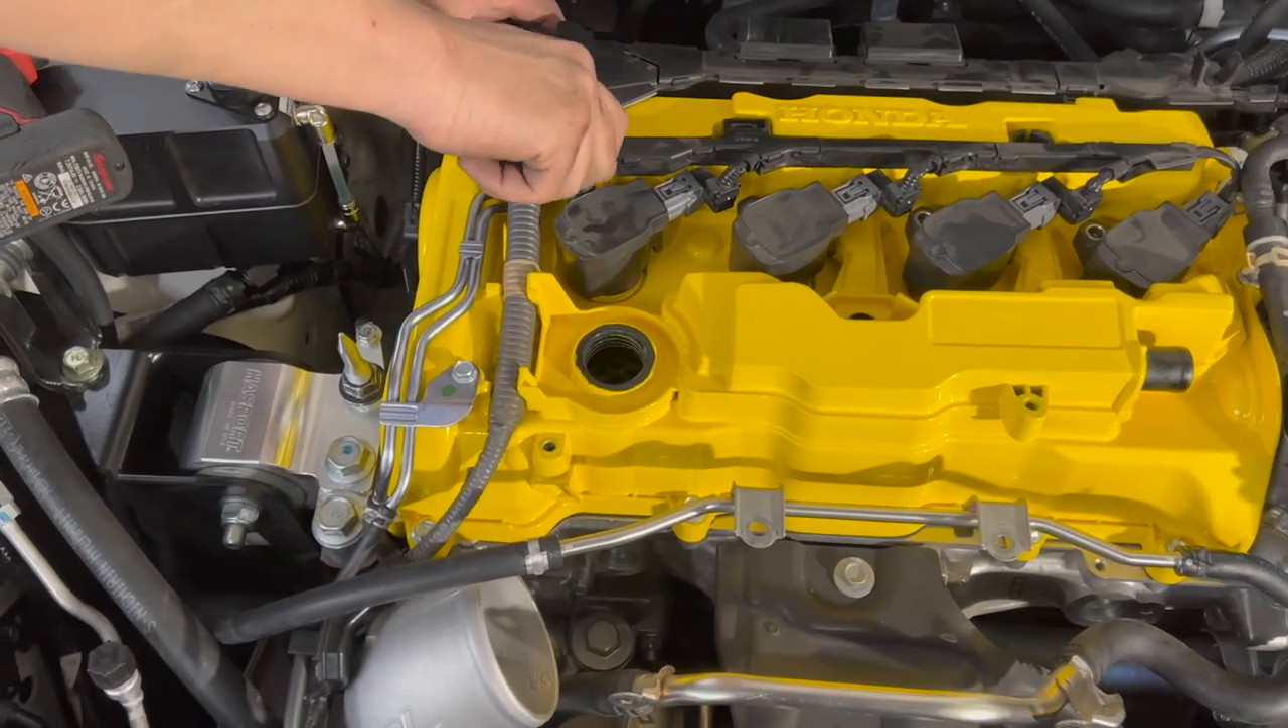Lewis has pretty much put all the wiring harnesses back into place.